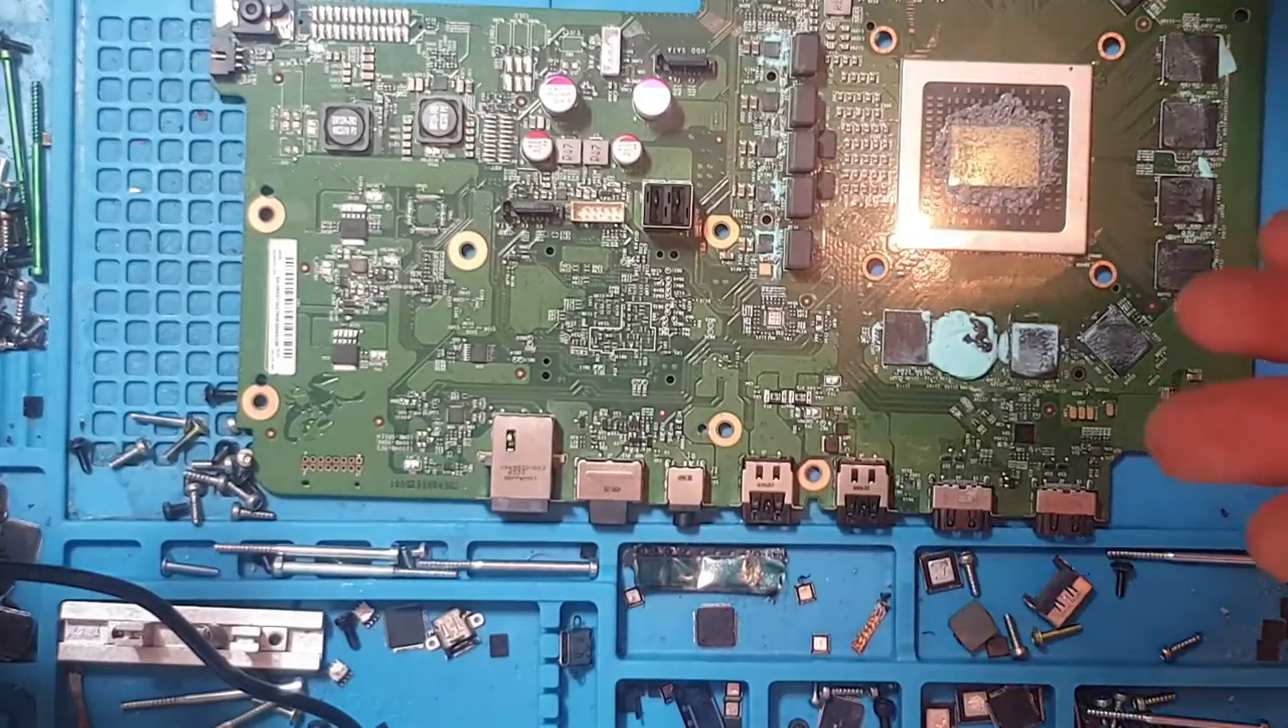So i've taken the console completely apart taken the board out.